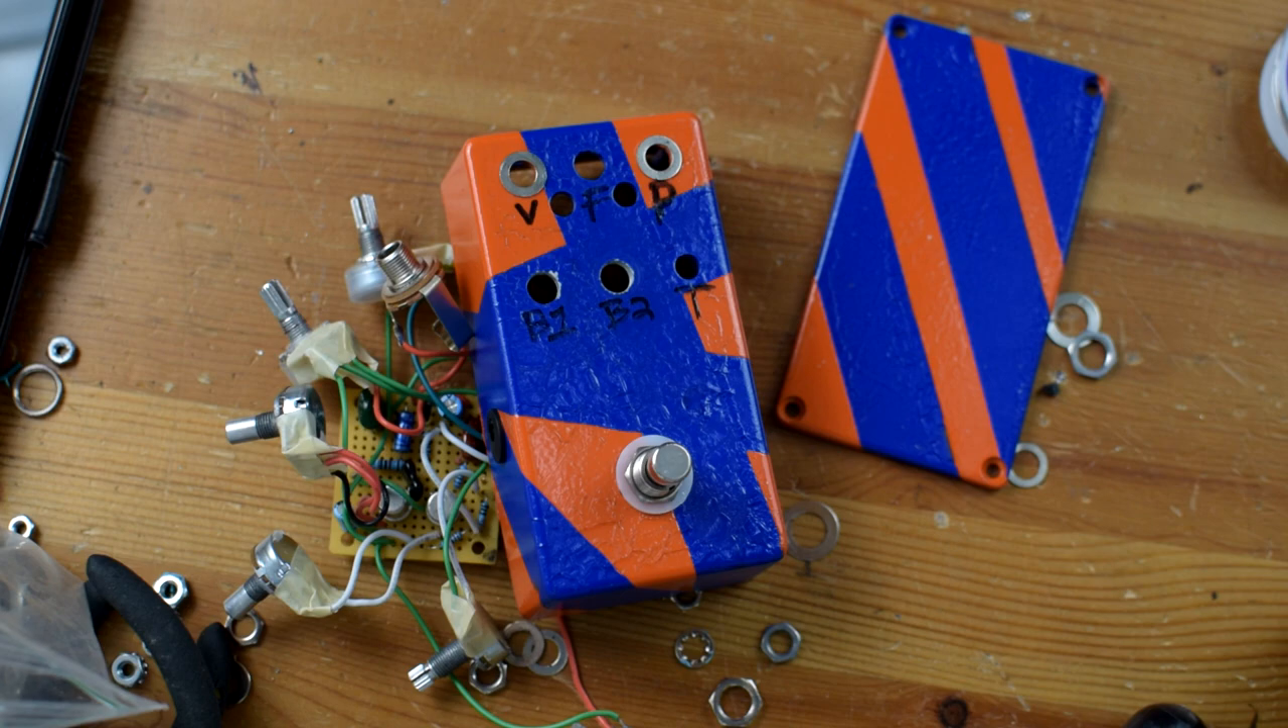Got the enclosure here and I'm starting to assemble the pedal into the enclosure.